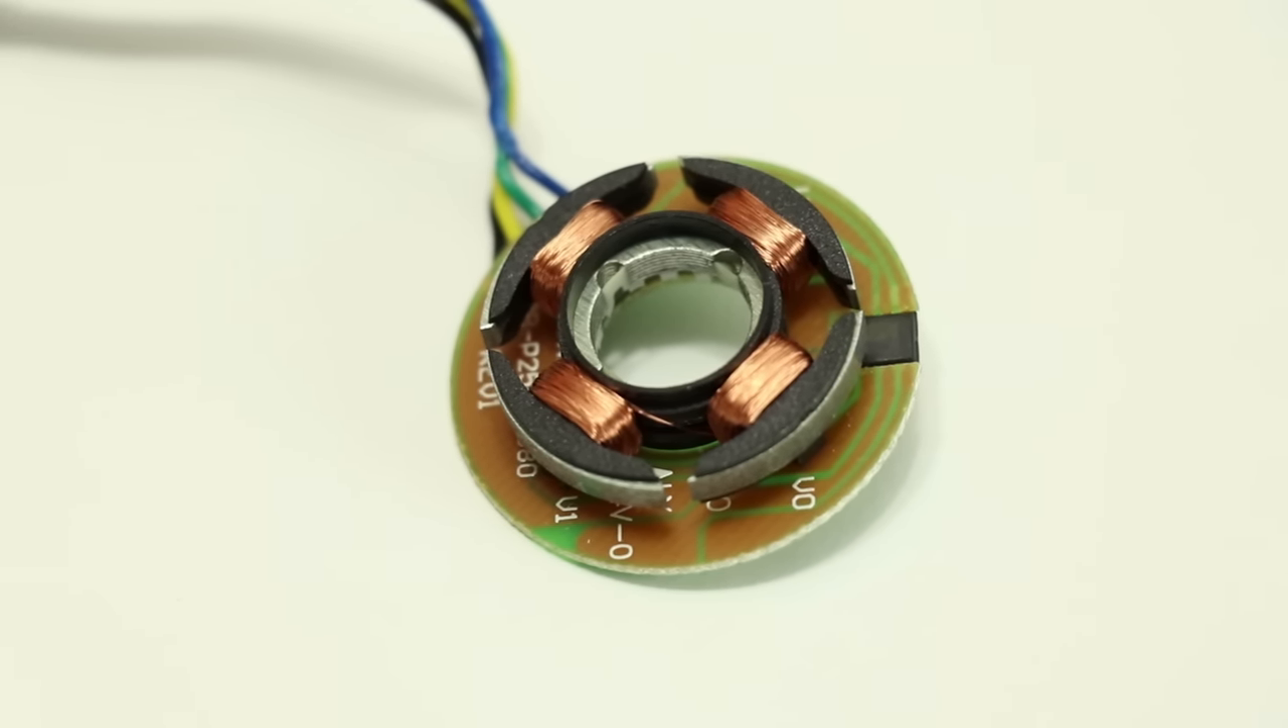You should also have the PCB with the attached stator section of the motor completely removed from the frame.